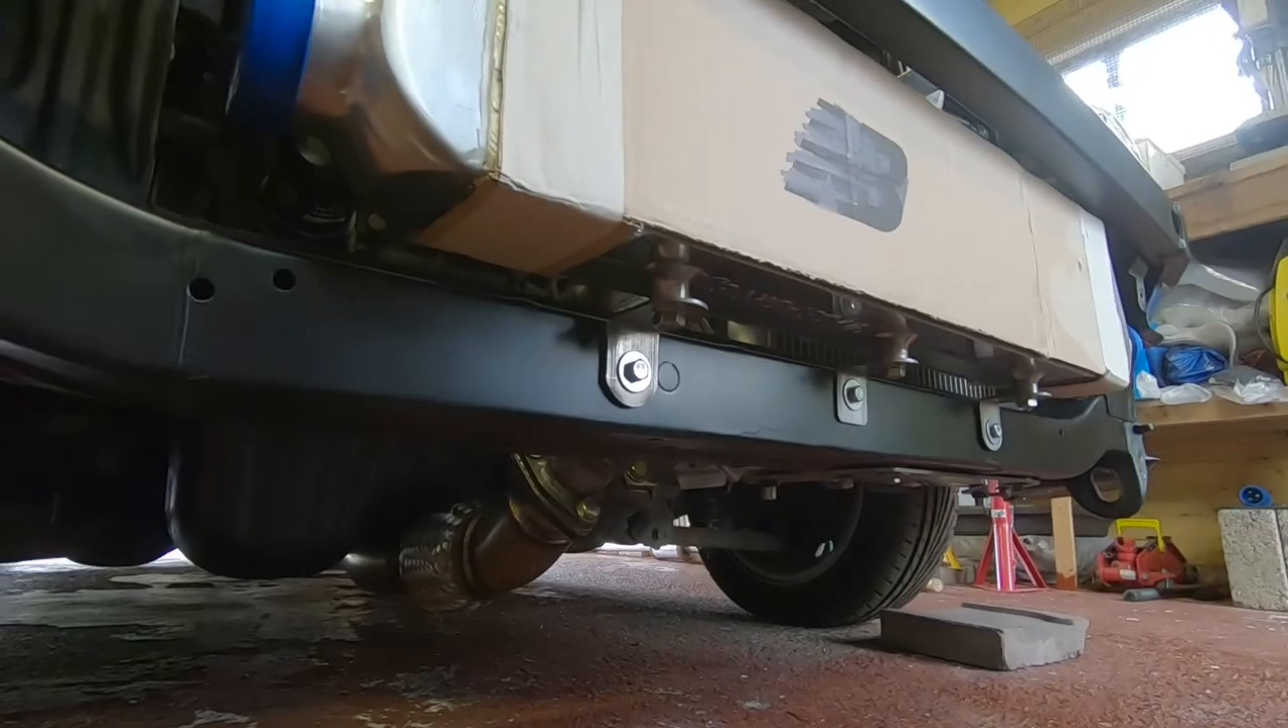We've painted the bumper bar black obviously that's back on there now.